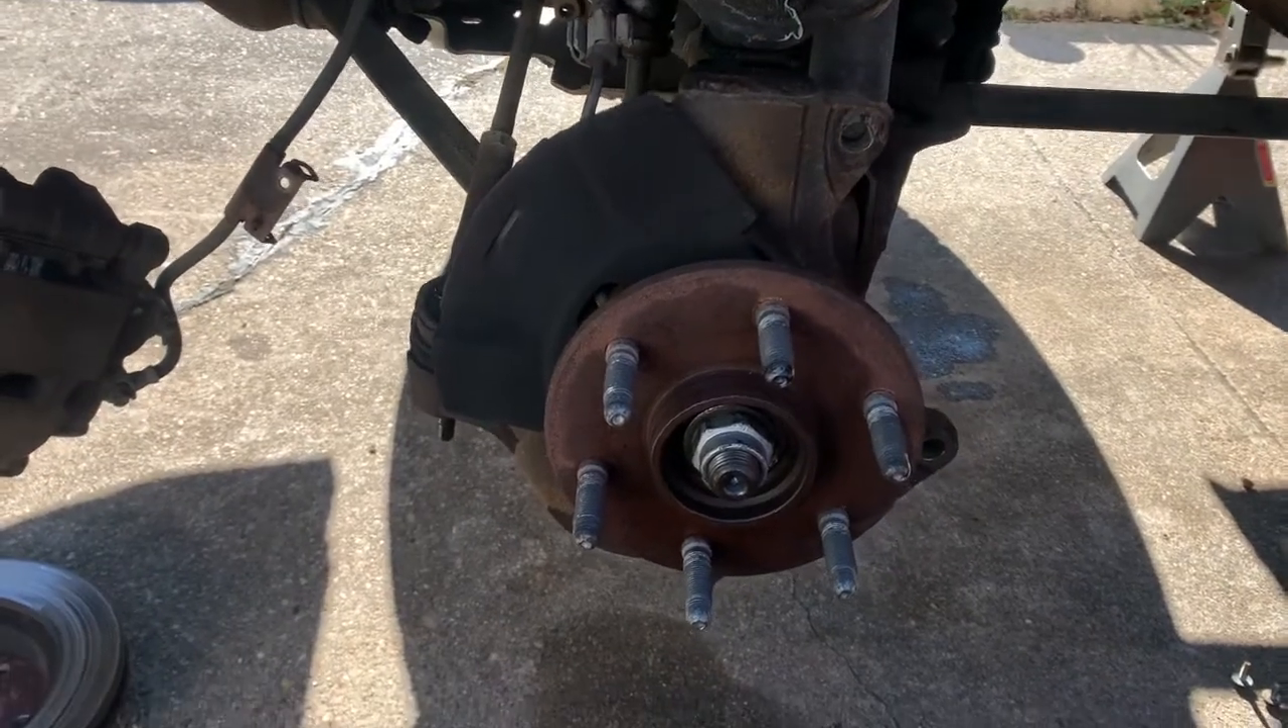With the rotor off, I can now focus on changing out my hub.